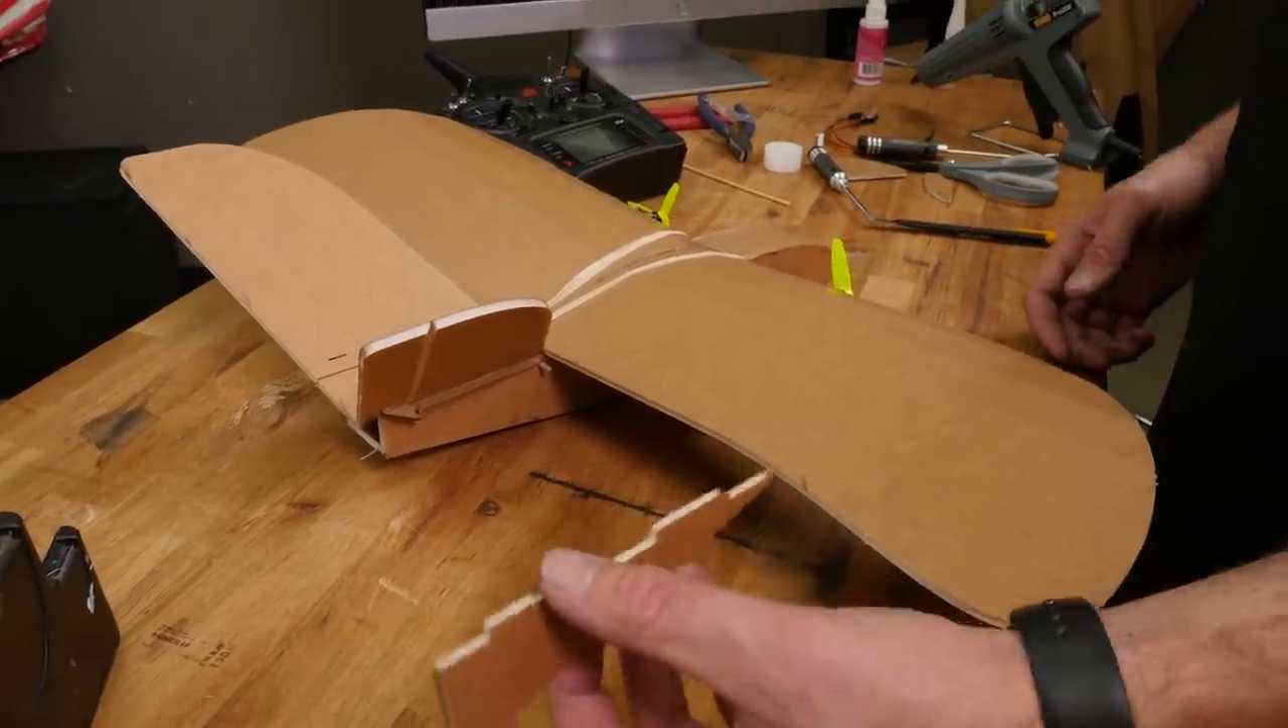So there's no real landing gear on this, but we do have a tail fin that we held off putting on until the very end just so we don't damage it.